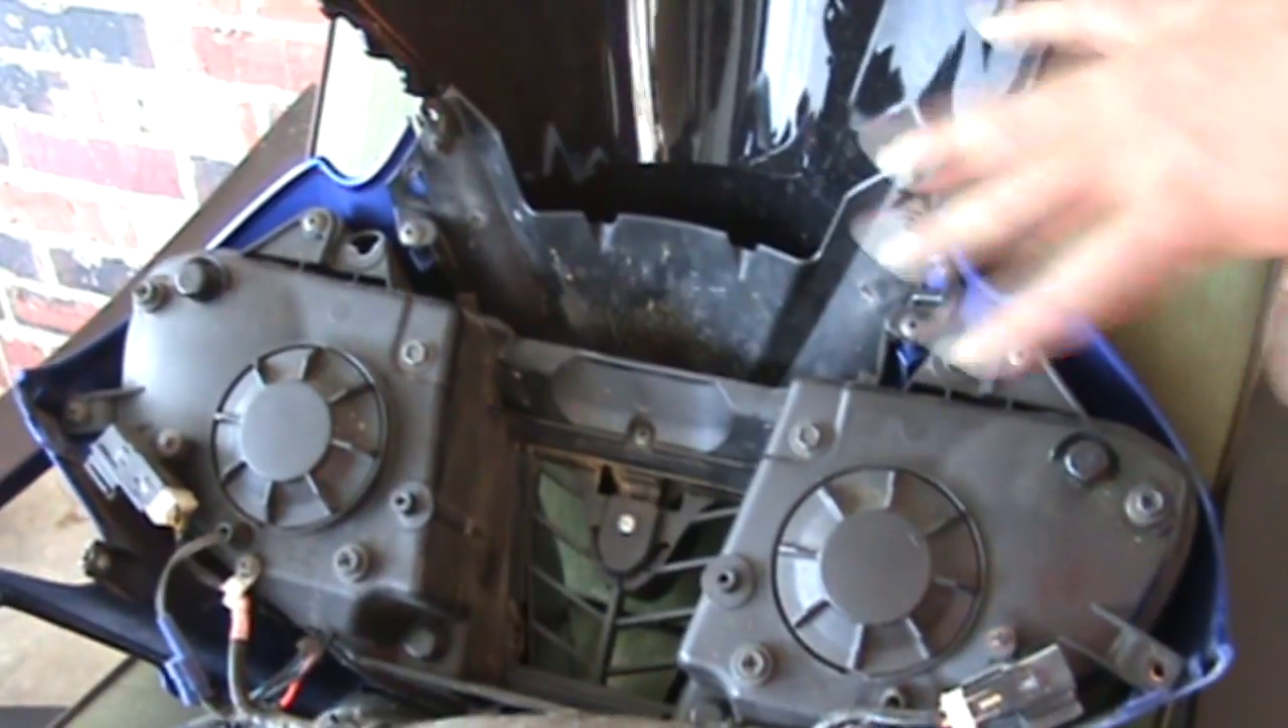Now i got the cowl off it's sitting in the chair um still got to remove these screws.